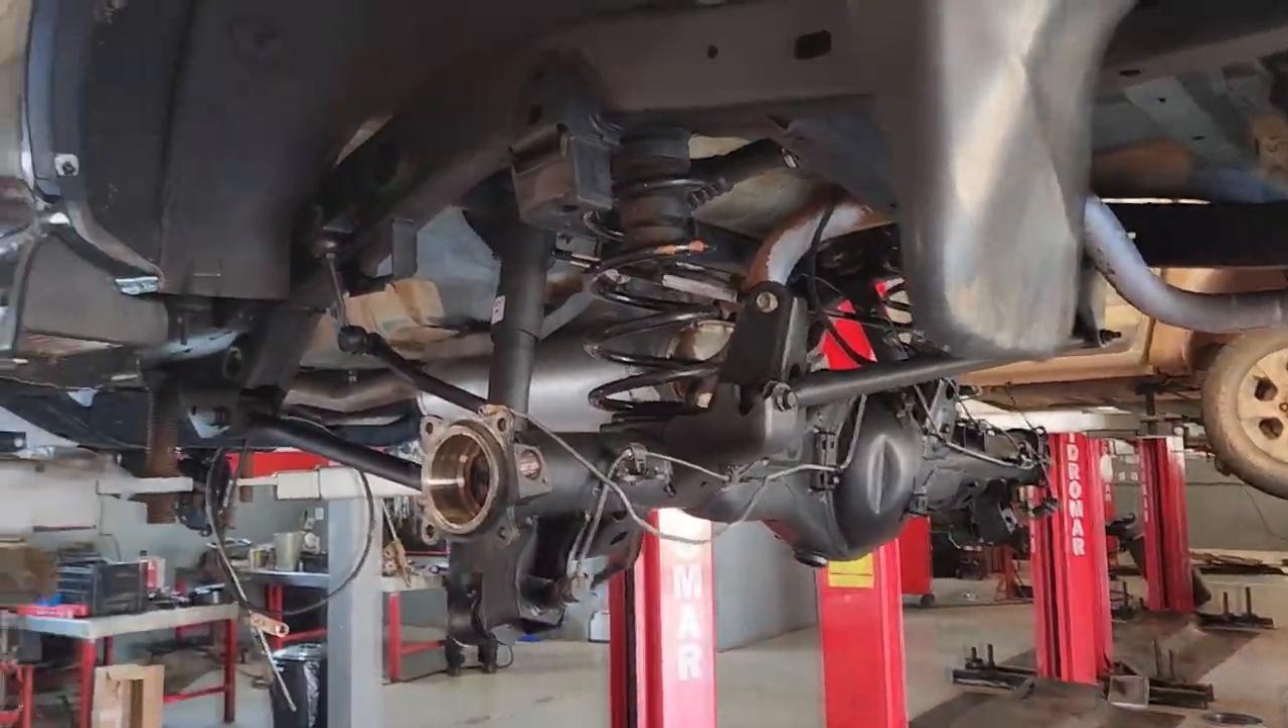Carcaça traseira tá de volta no lugar aí, ó.